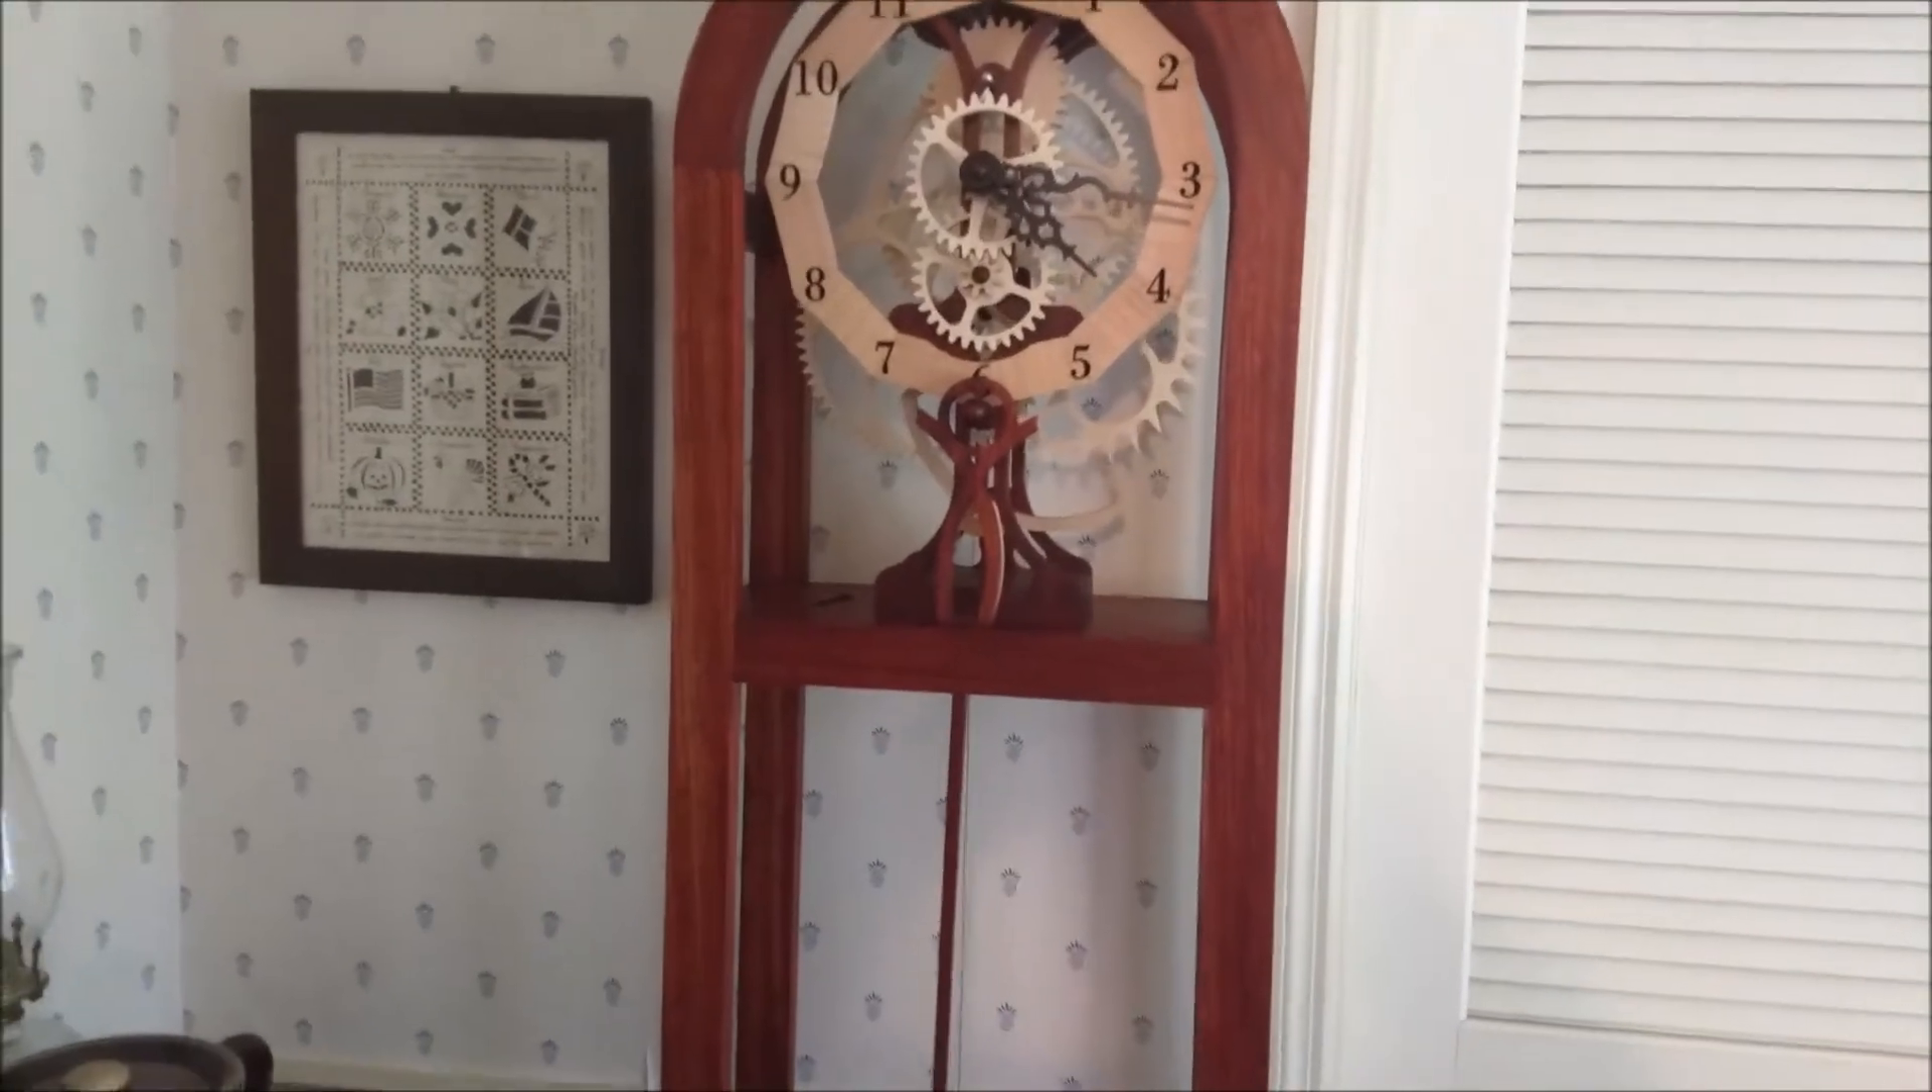And here is the completed project with the clock installed.